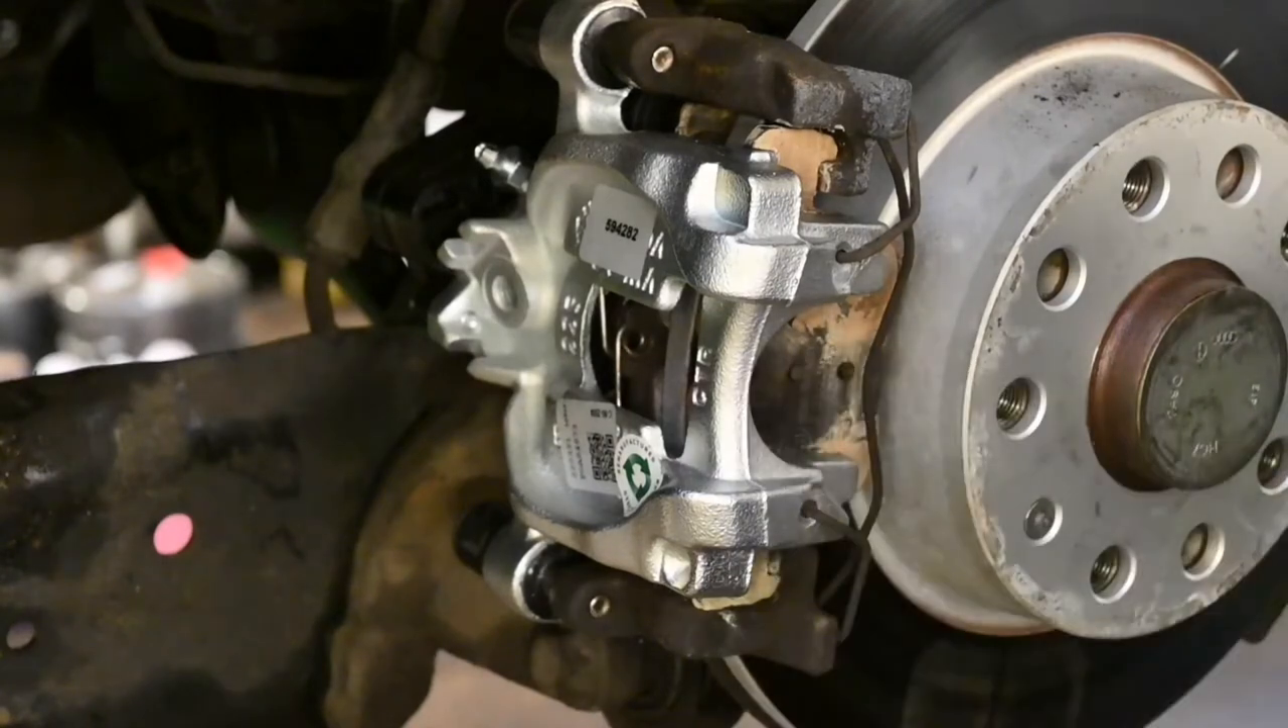But other than that that is now the caliper back on and secure.